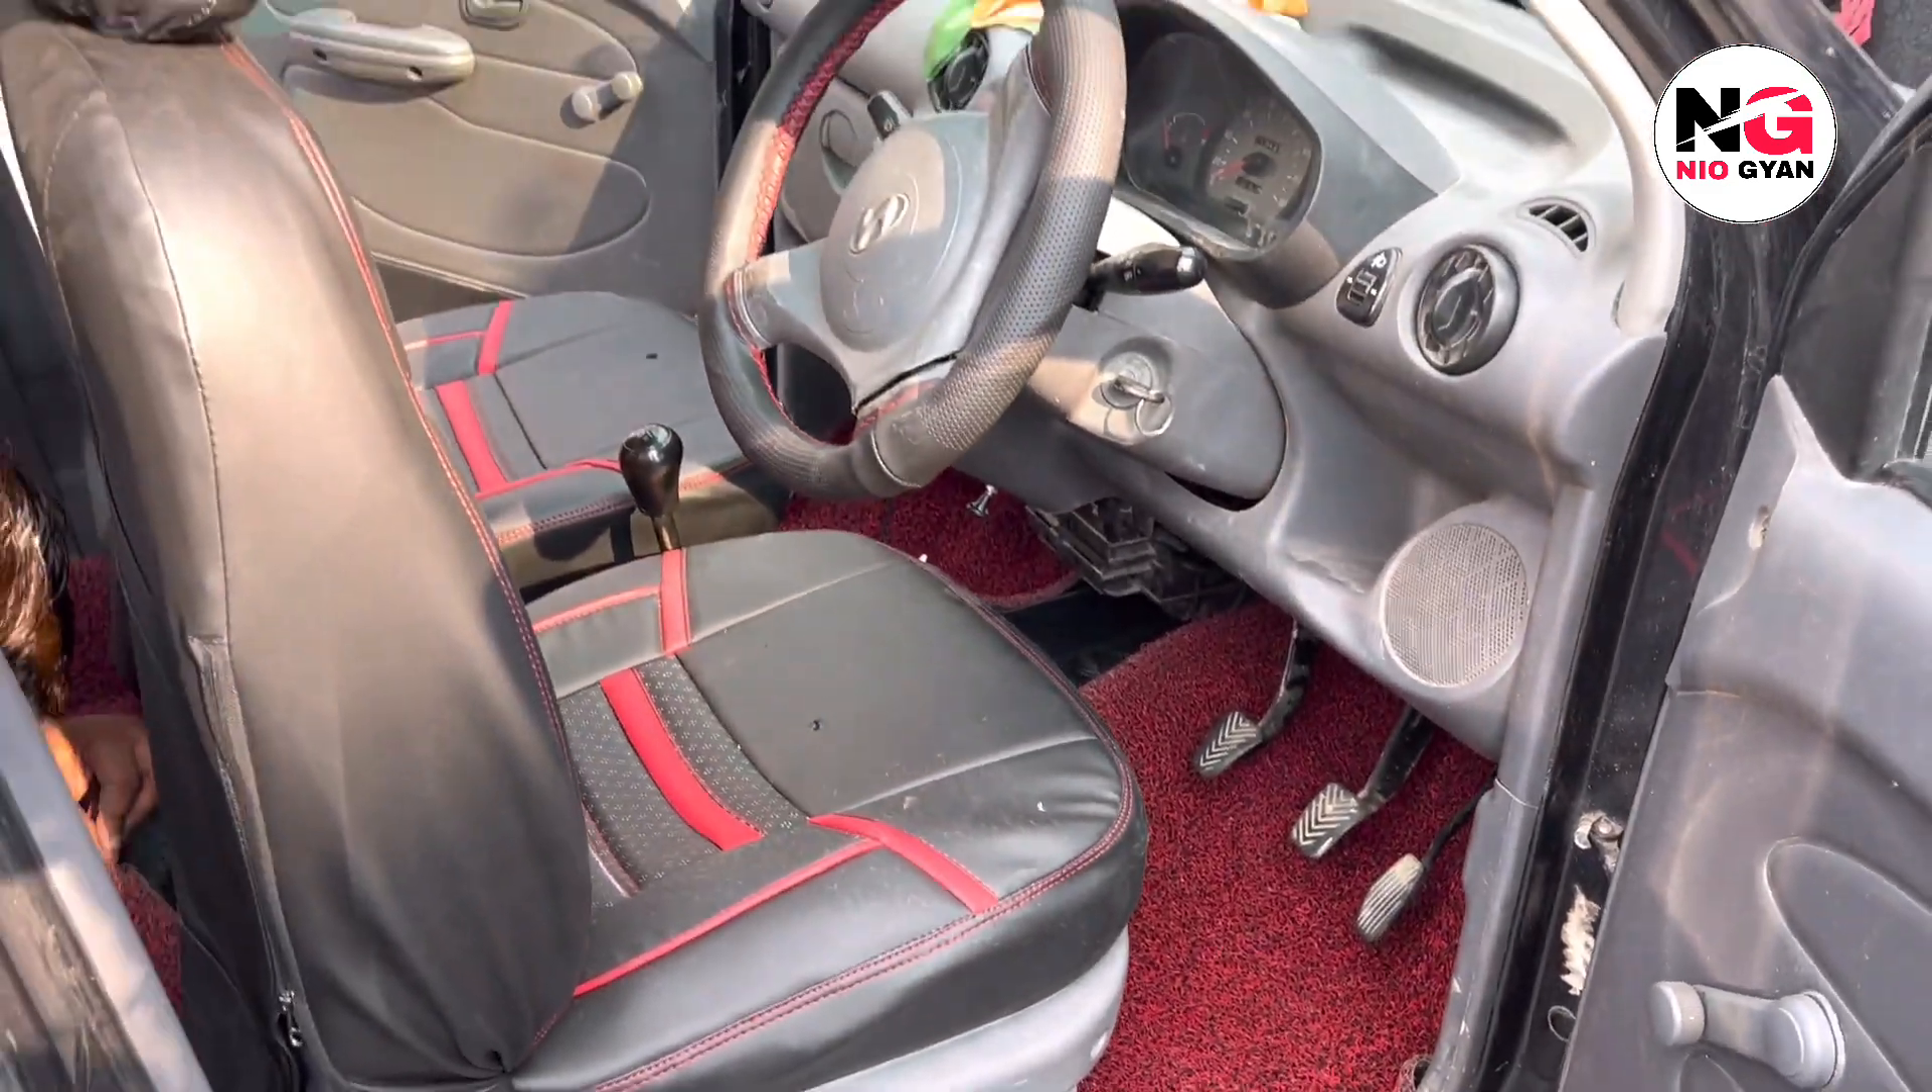देखिए सीट कवर और मैट और स्टेरिंग कवर जो लग चुका है रेड और ब्लेक।